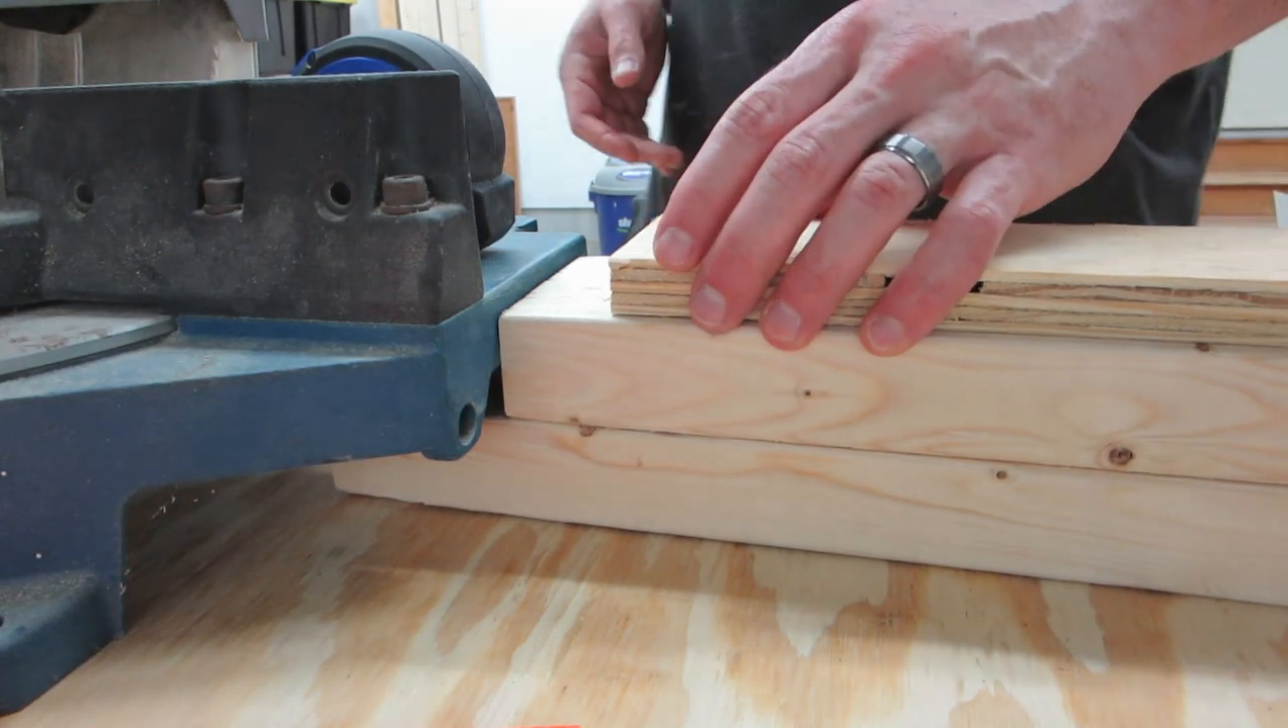You can see here I've stacked two 2x4s on top of each other and then placed a piece of plywood as a stop.